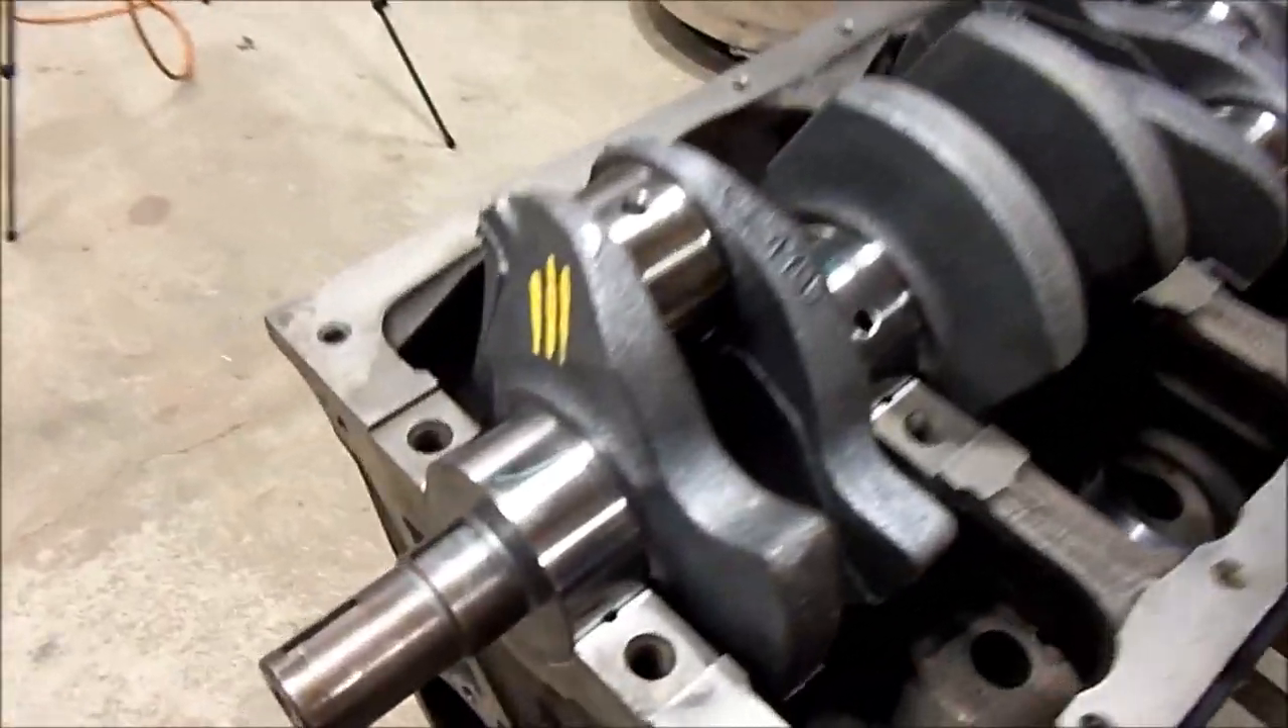So, now we've got the crankshaft in.